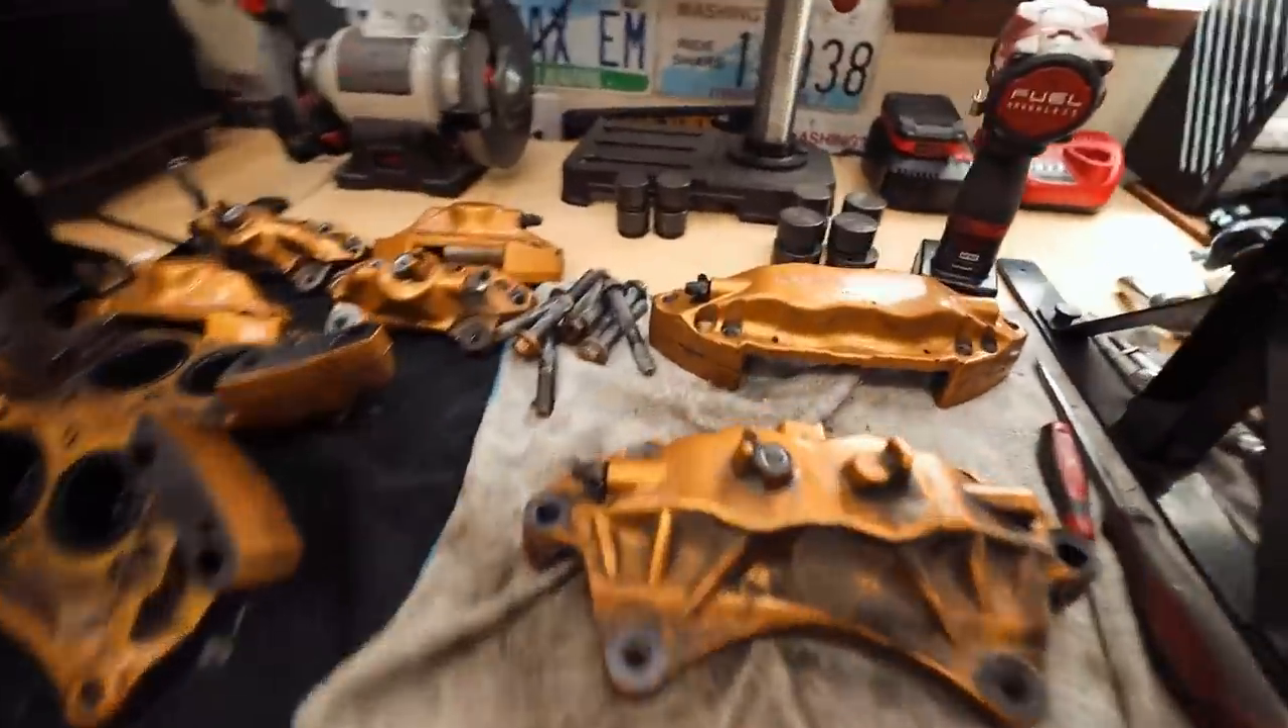So So i've got all the calipers disassembled at this point i've got all the pistons out.